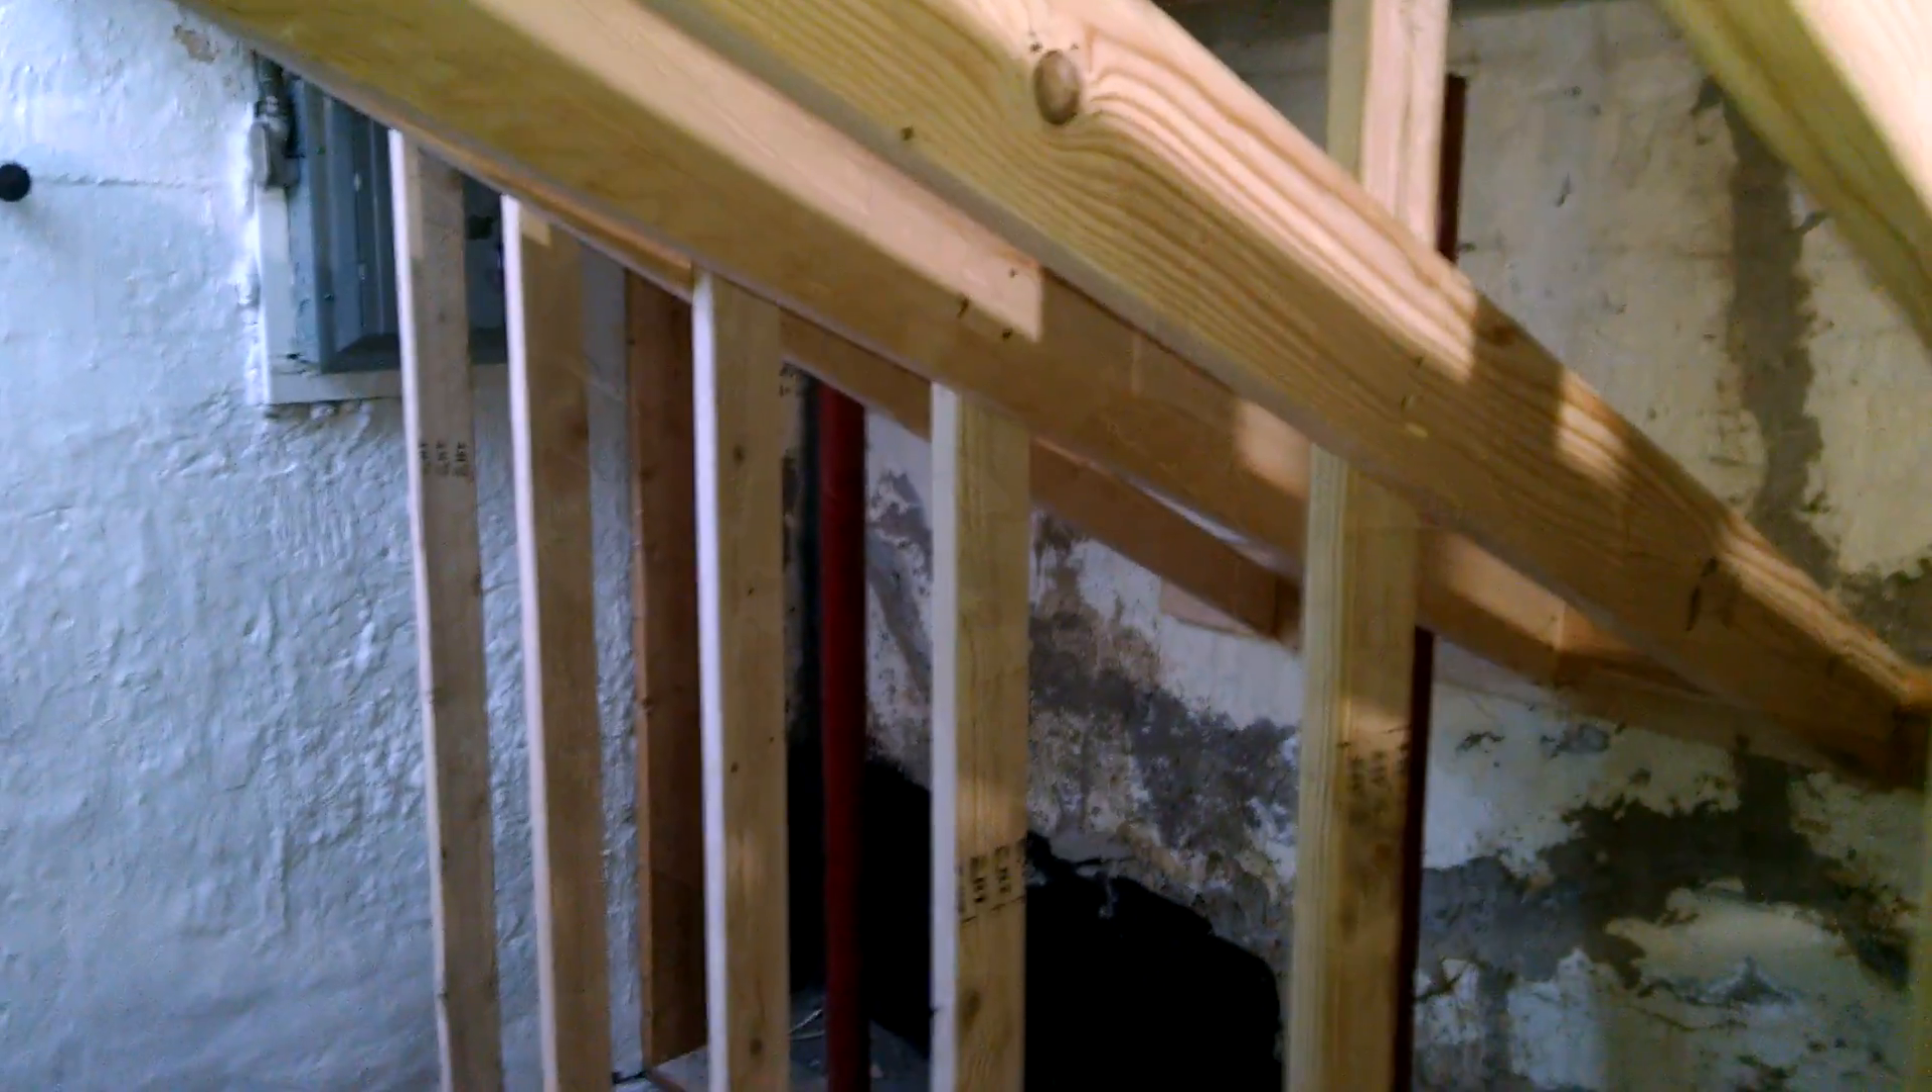So what we've done here is we've supported the upstairs area here as you'll see with a two by four frame all the way through.